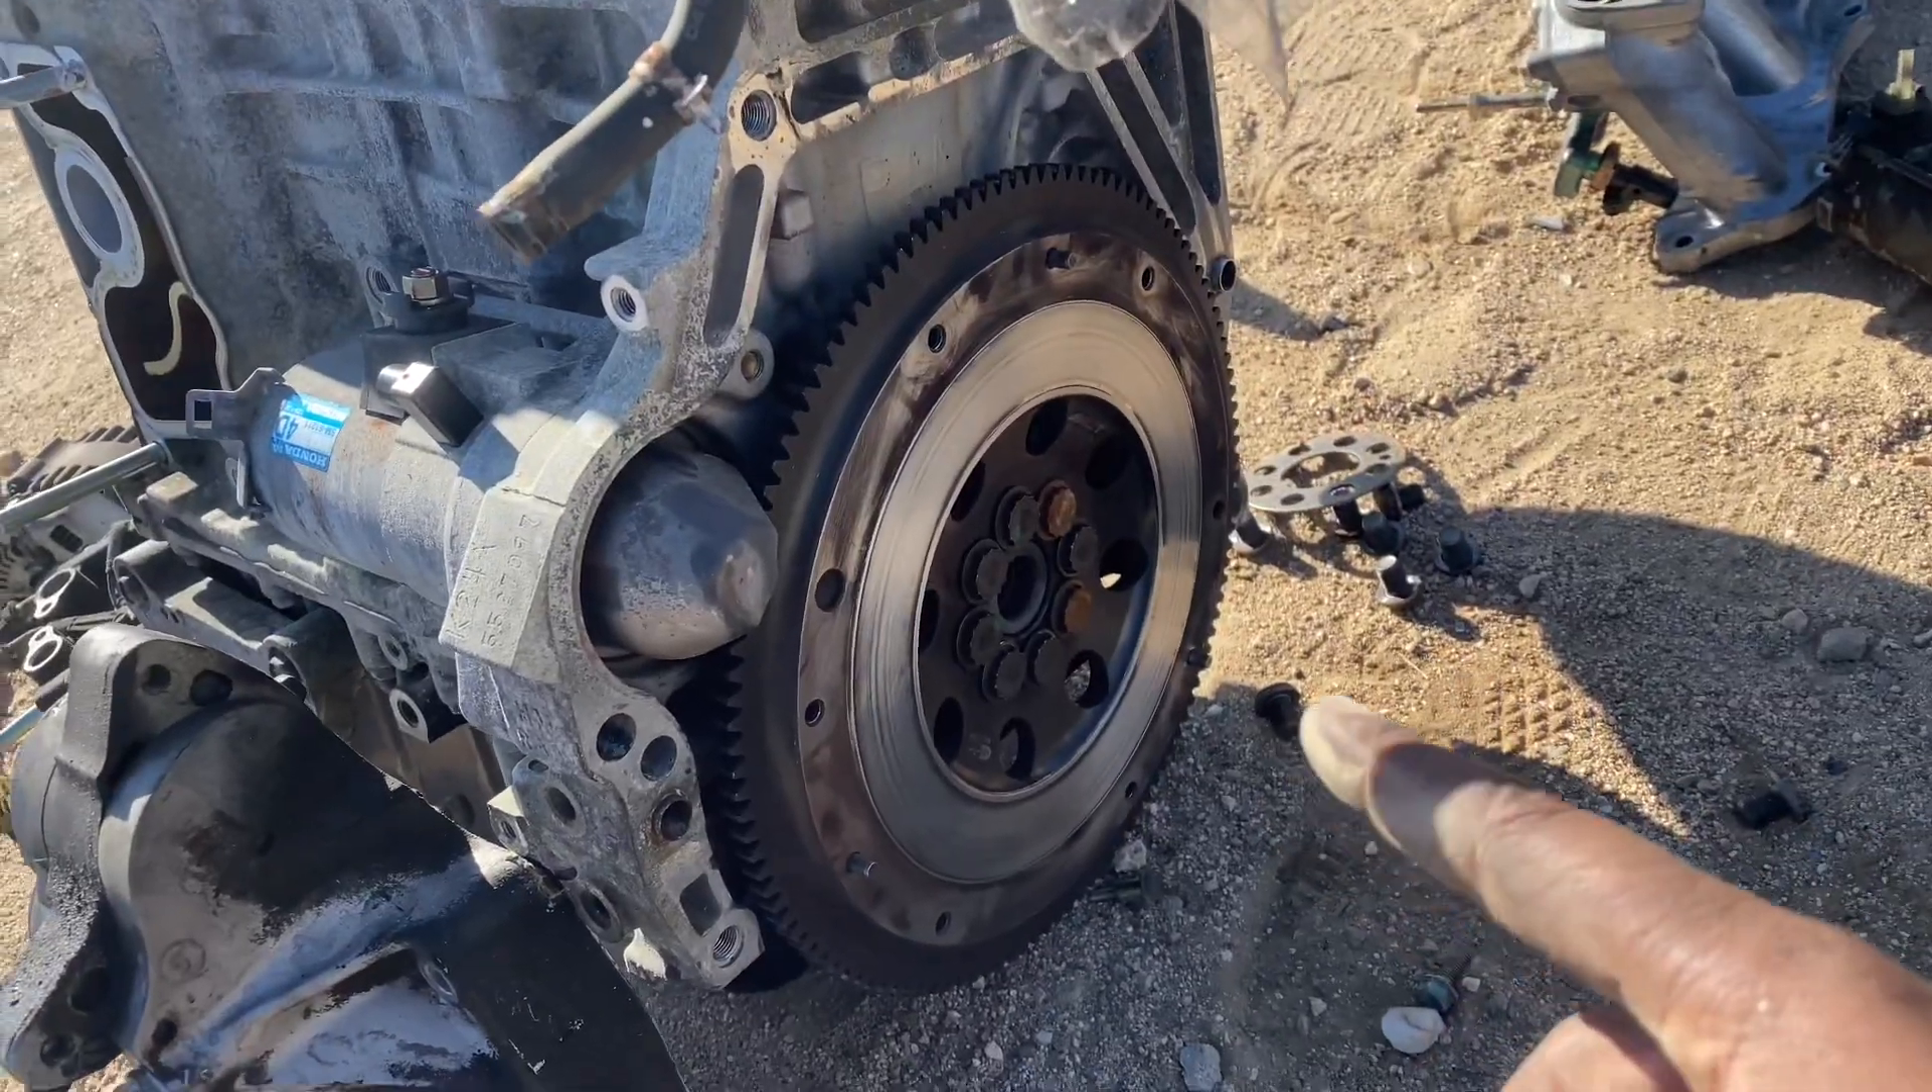I started putting the flywheel on here already about to put the clutch on real quick.